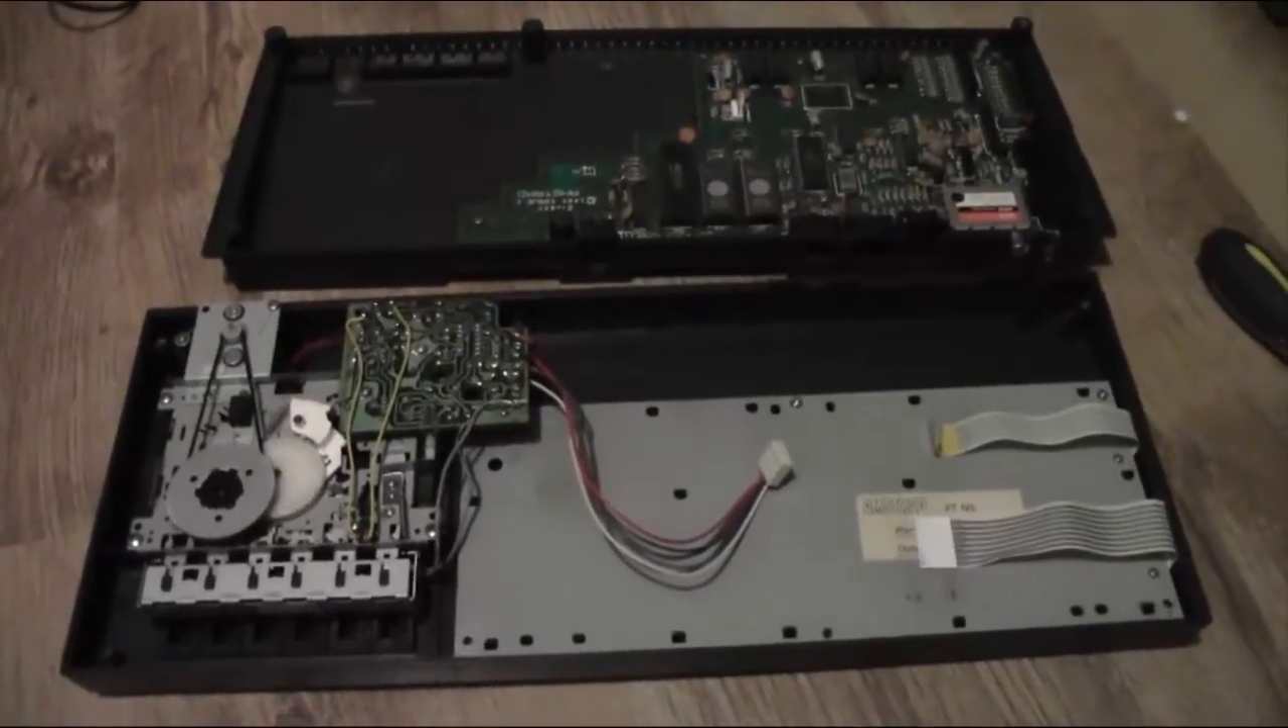OK, I've got the two parts separated now.